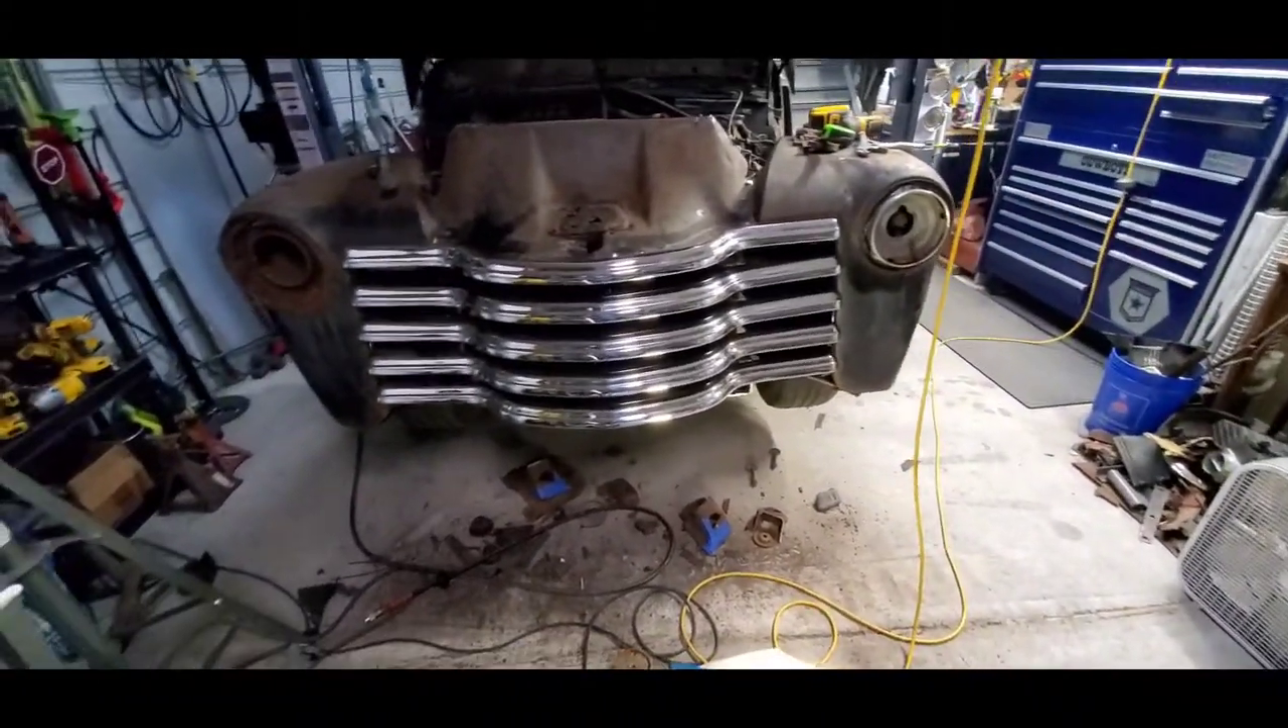I got the grill put in I'm happy with it.